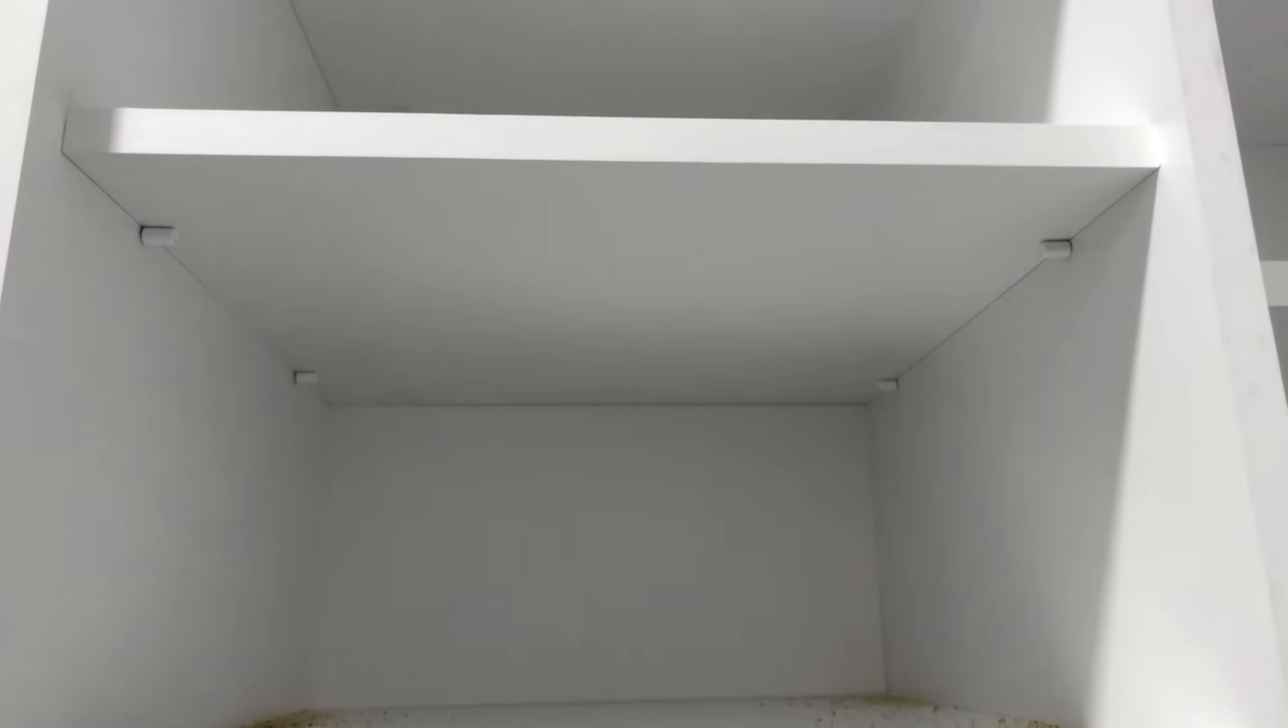After adding the pegs the shelf just slides on top of the pegs and it is fully supported on both sides with a total of 4 mounting pegs.